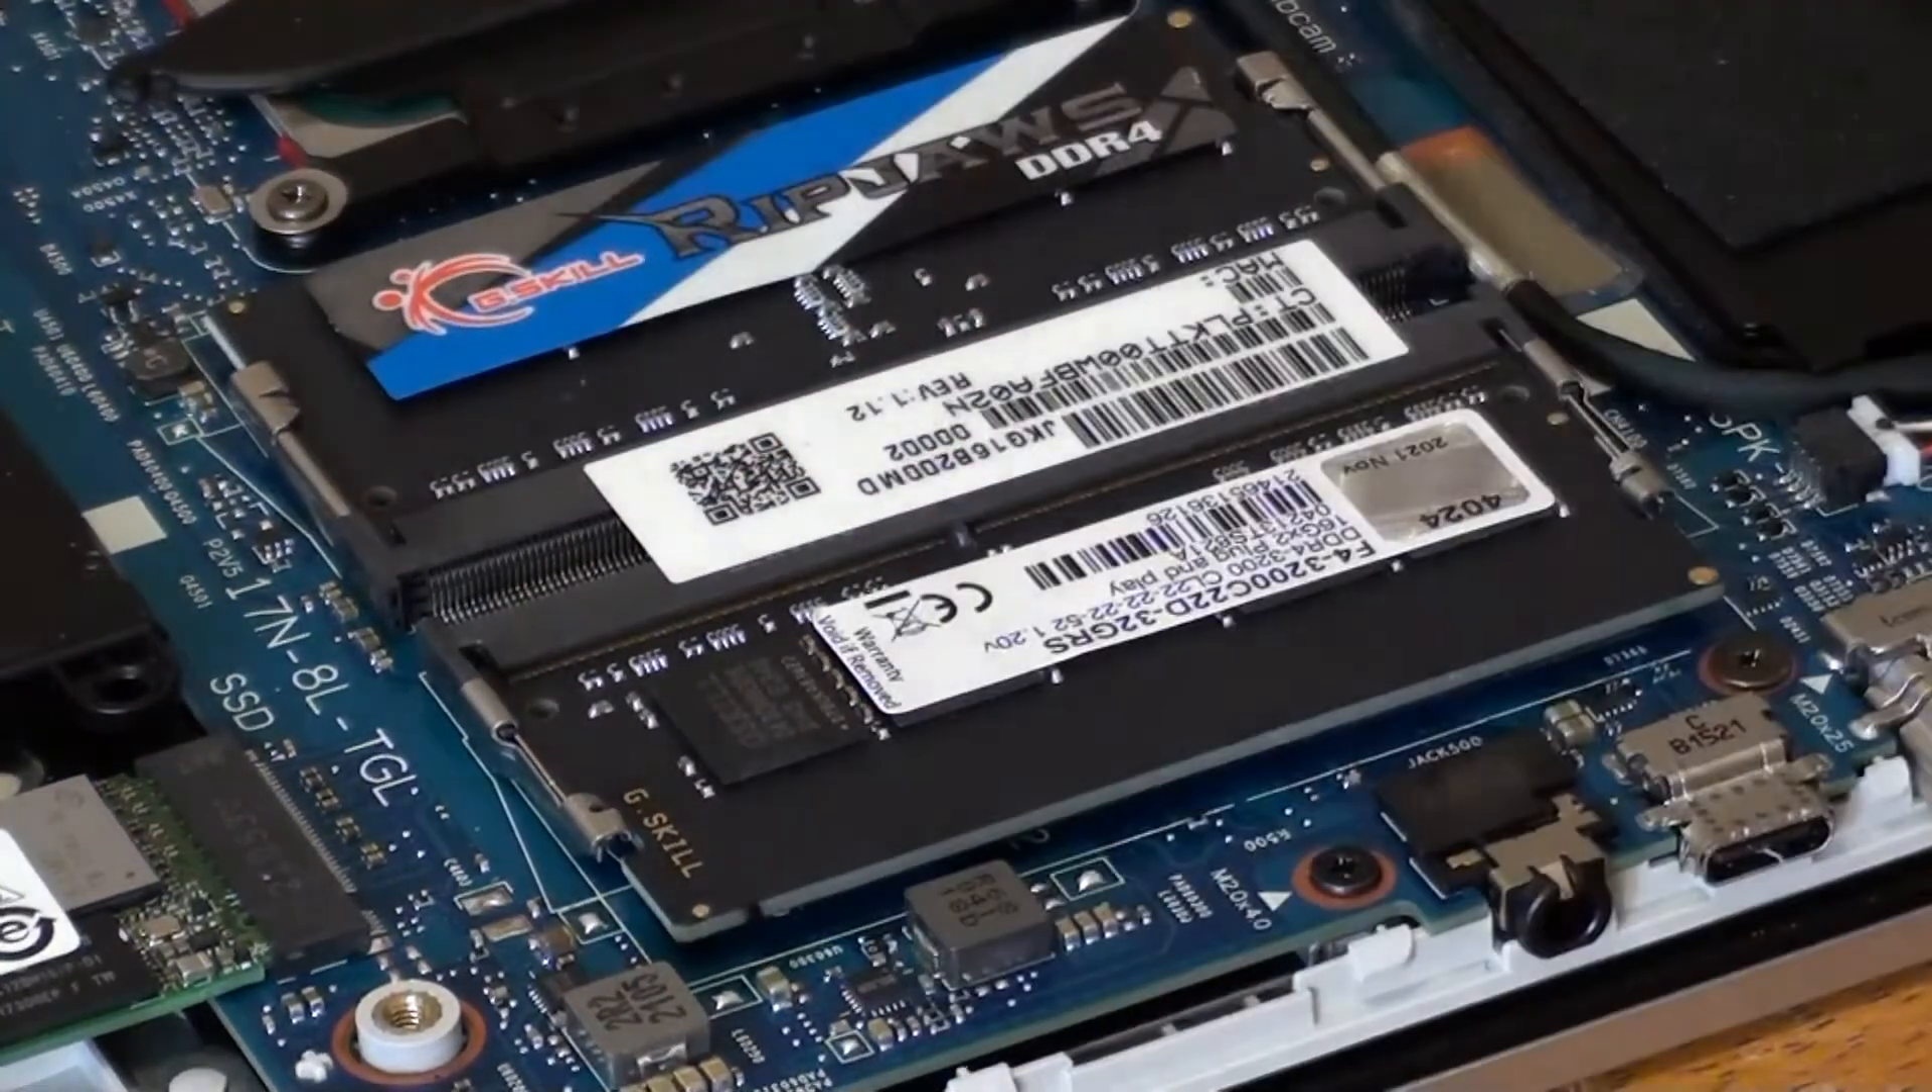So my ram is installed and I just need to pull it back together.